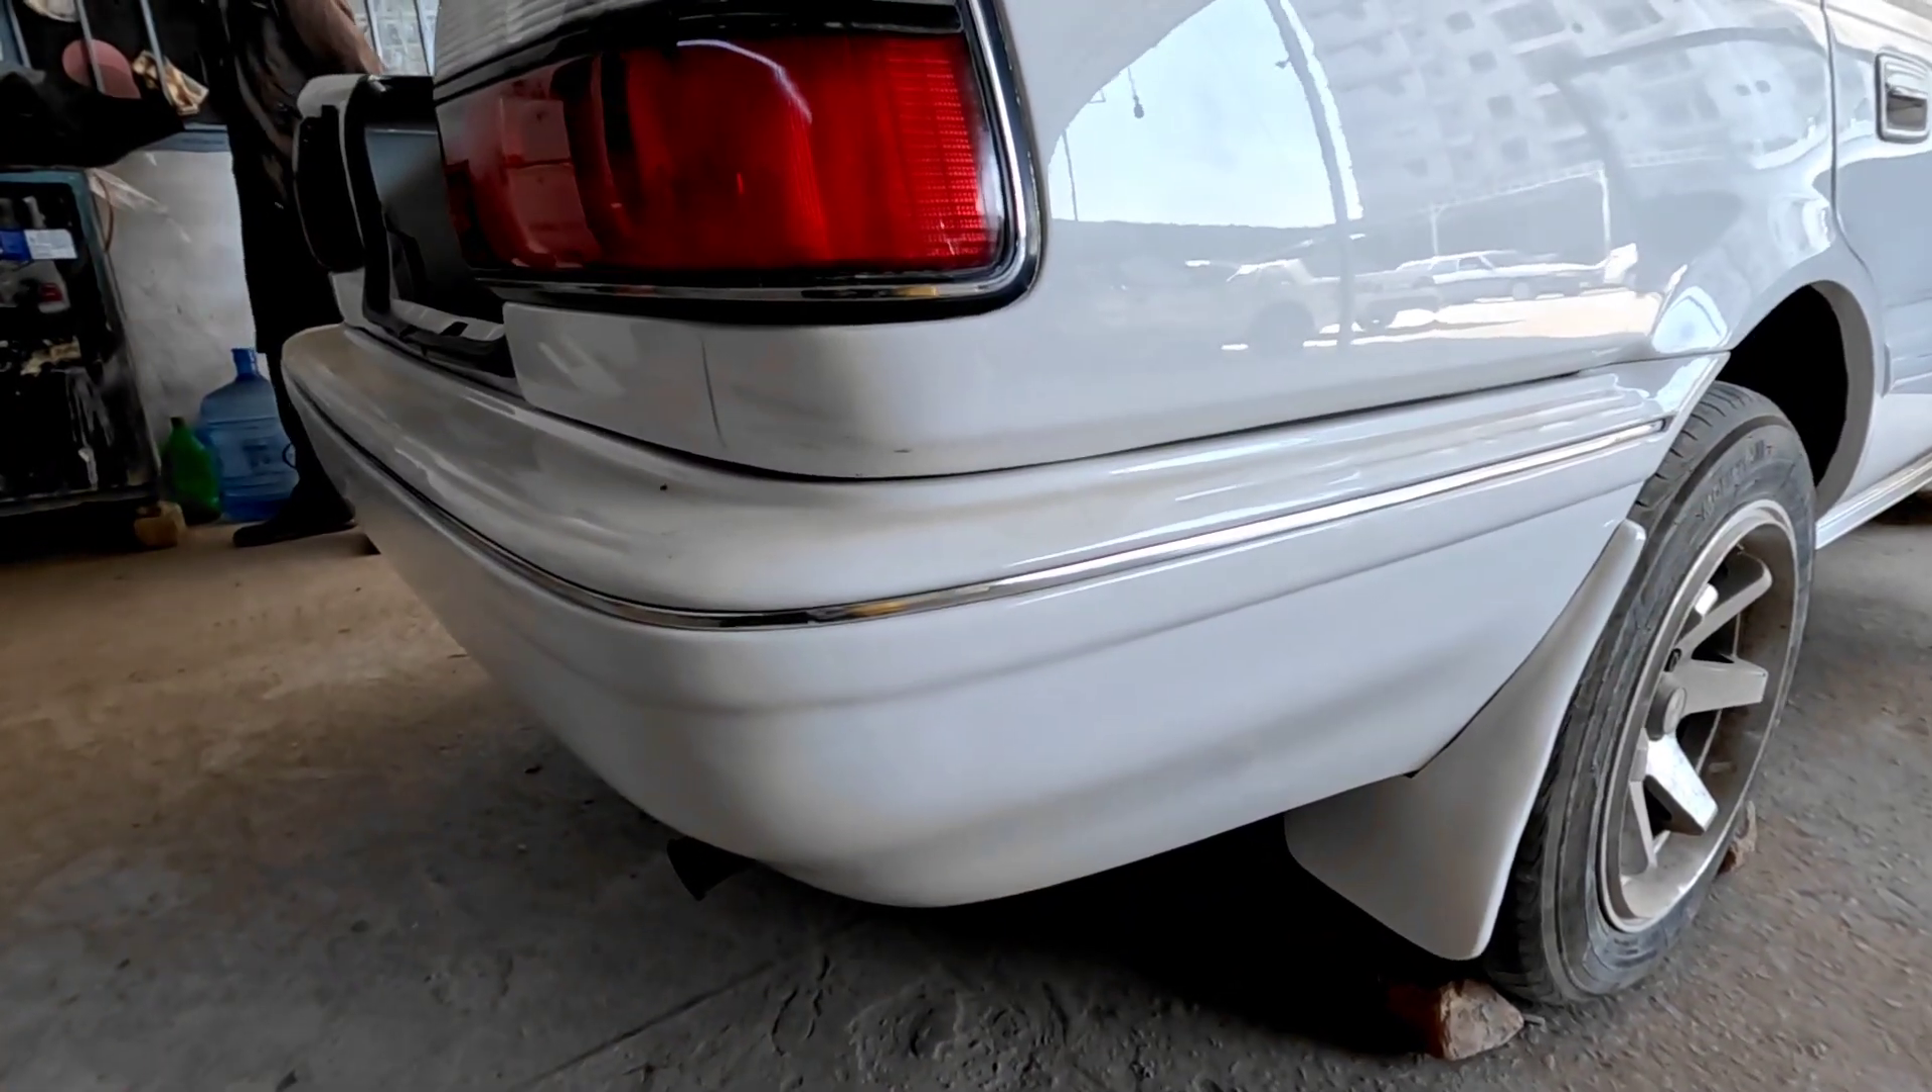یہ دیکھیں کروم کی ملڈنگ لگا دی گئی ہے۔